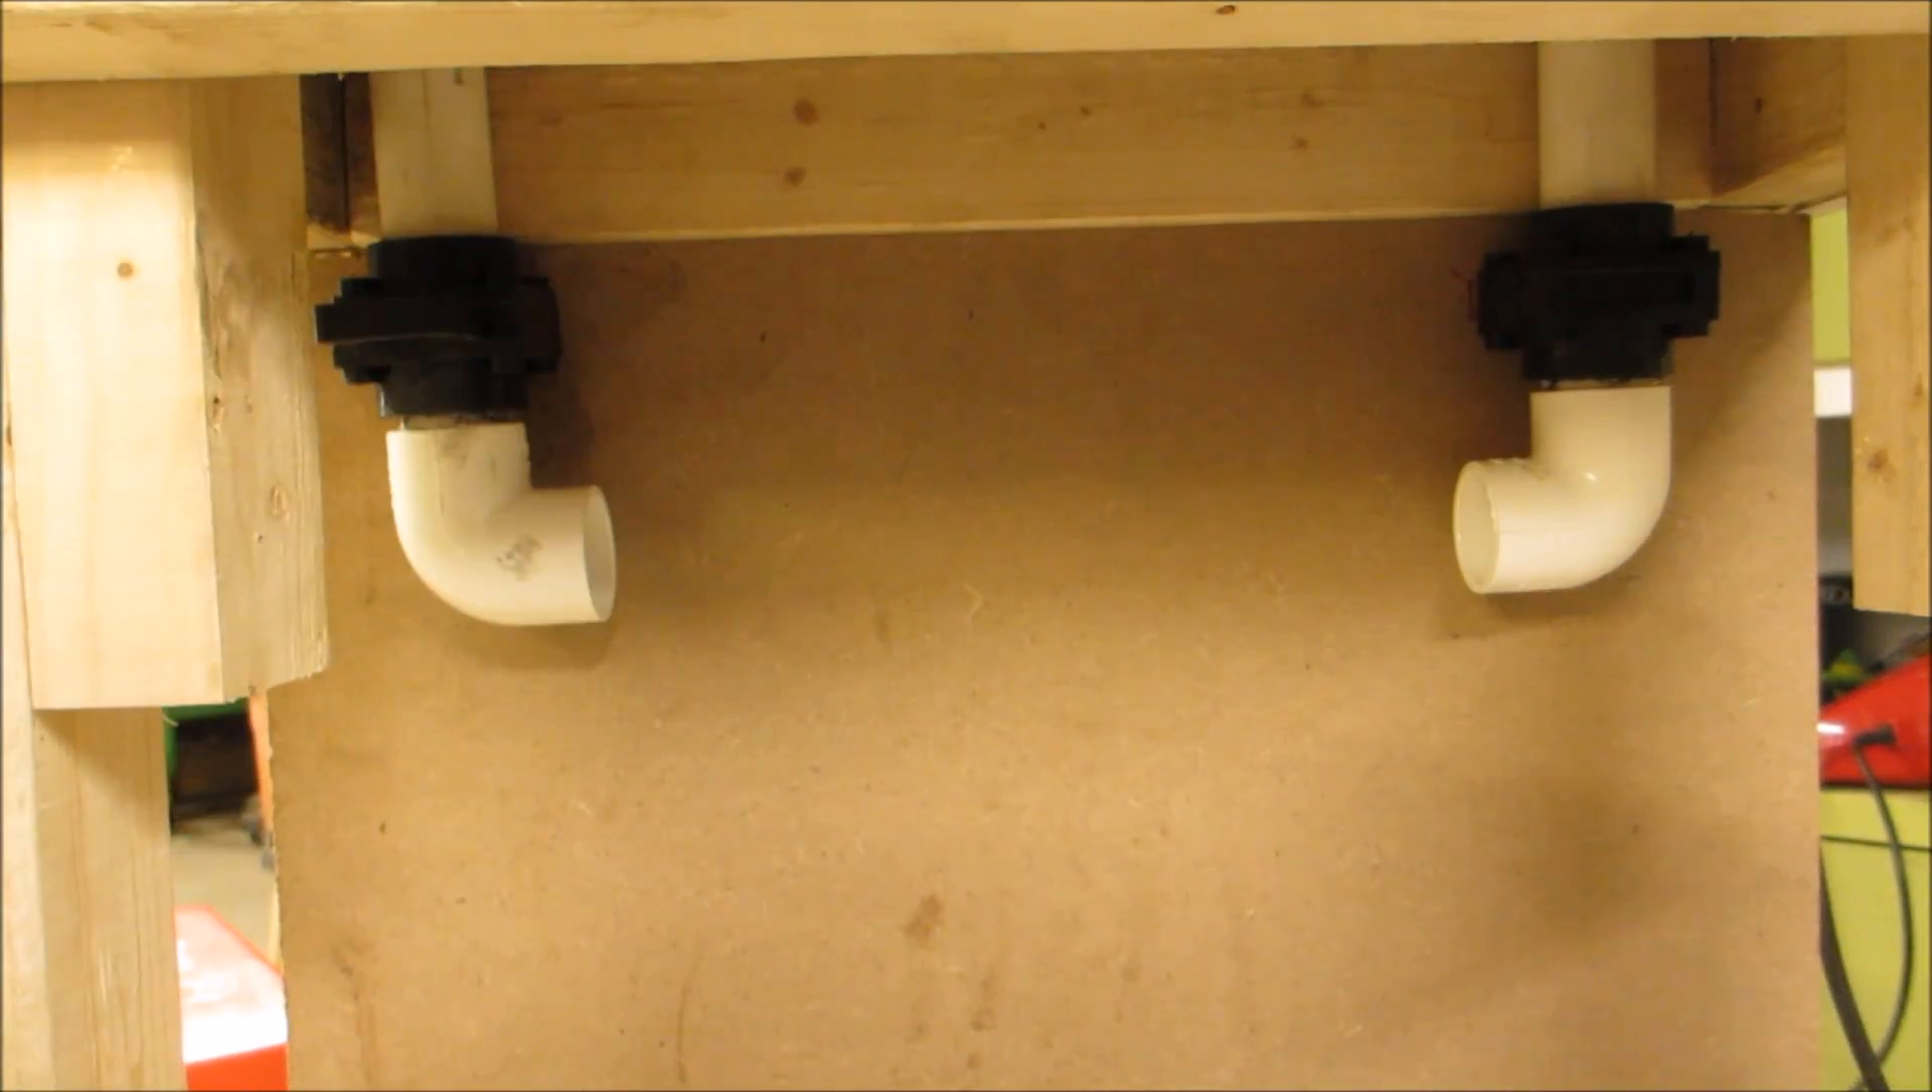Well here are the blast gates they're in place now.